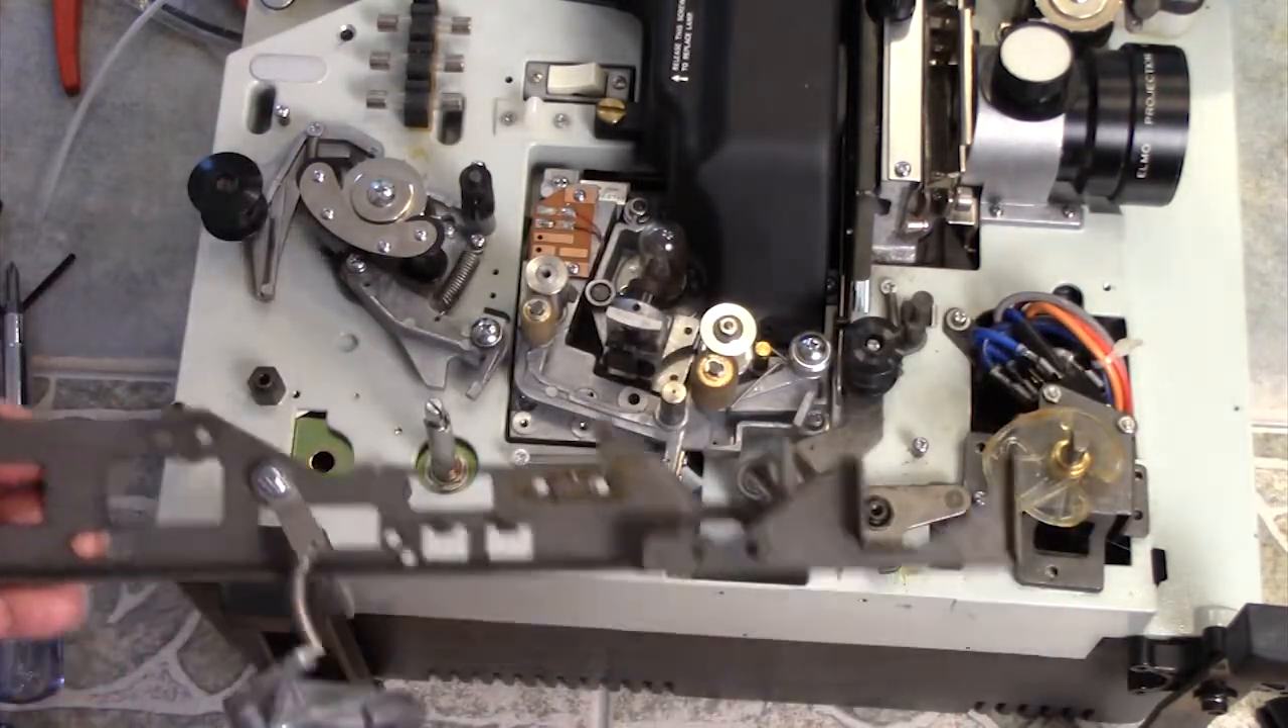And the whole bar is just that easily removed. So the whole thing is out.